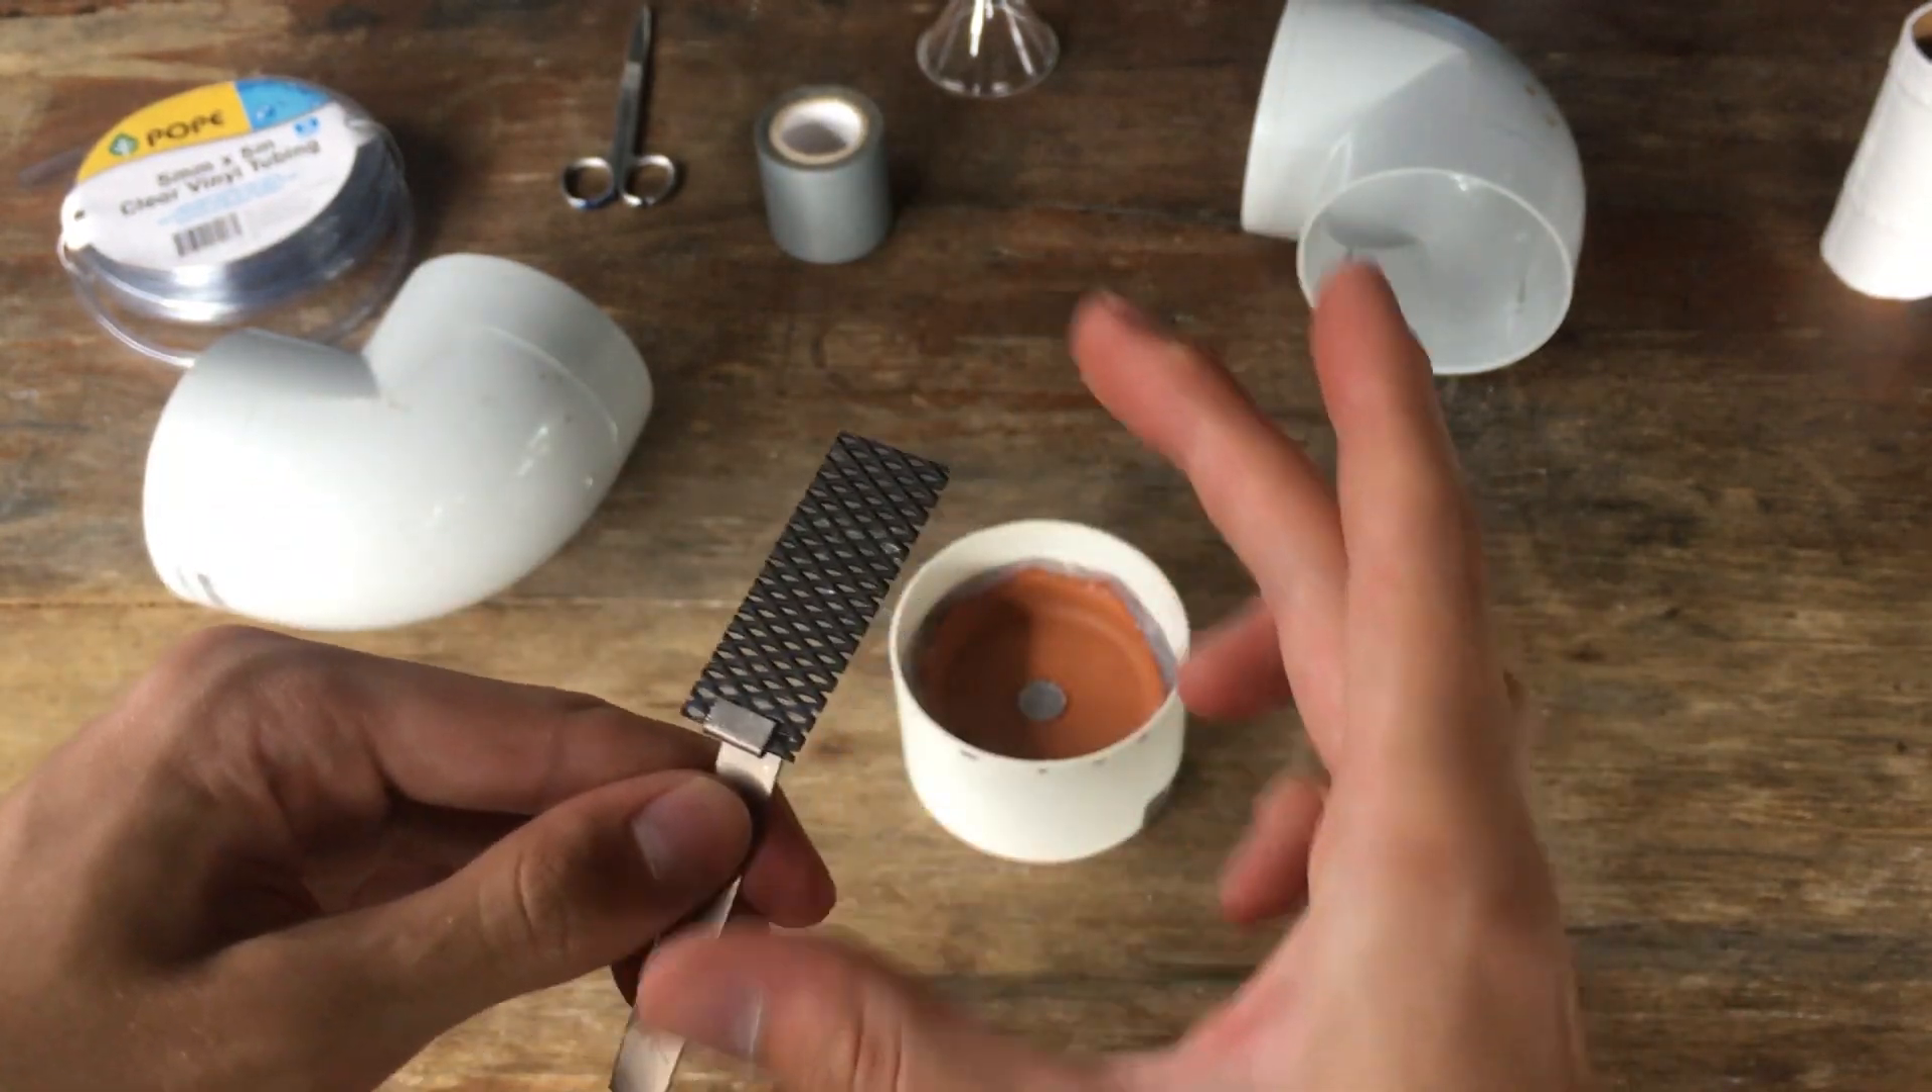What I've done is just taken a small piece of titanium, cut a little bit off, and then crimped over the MMO mesh.